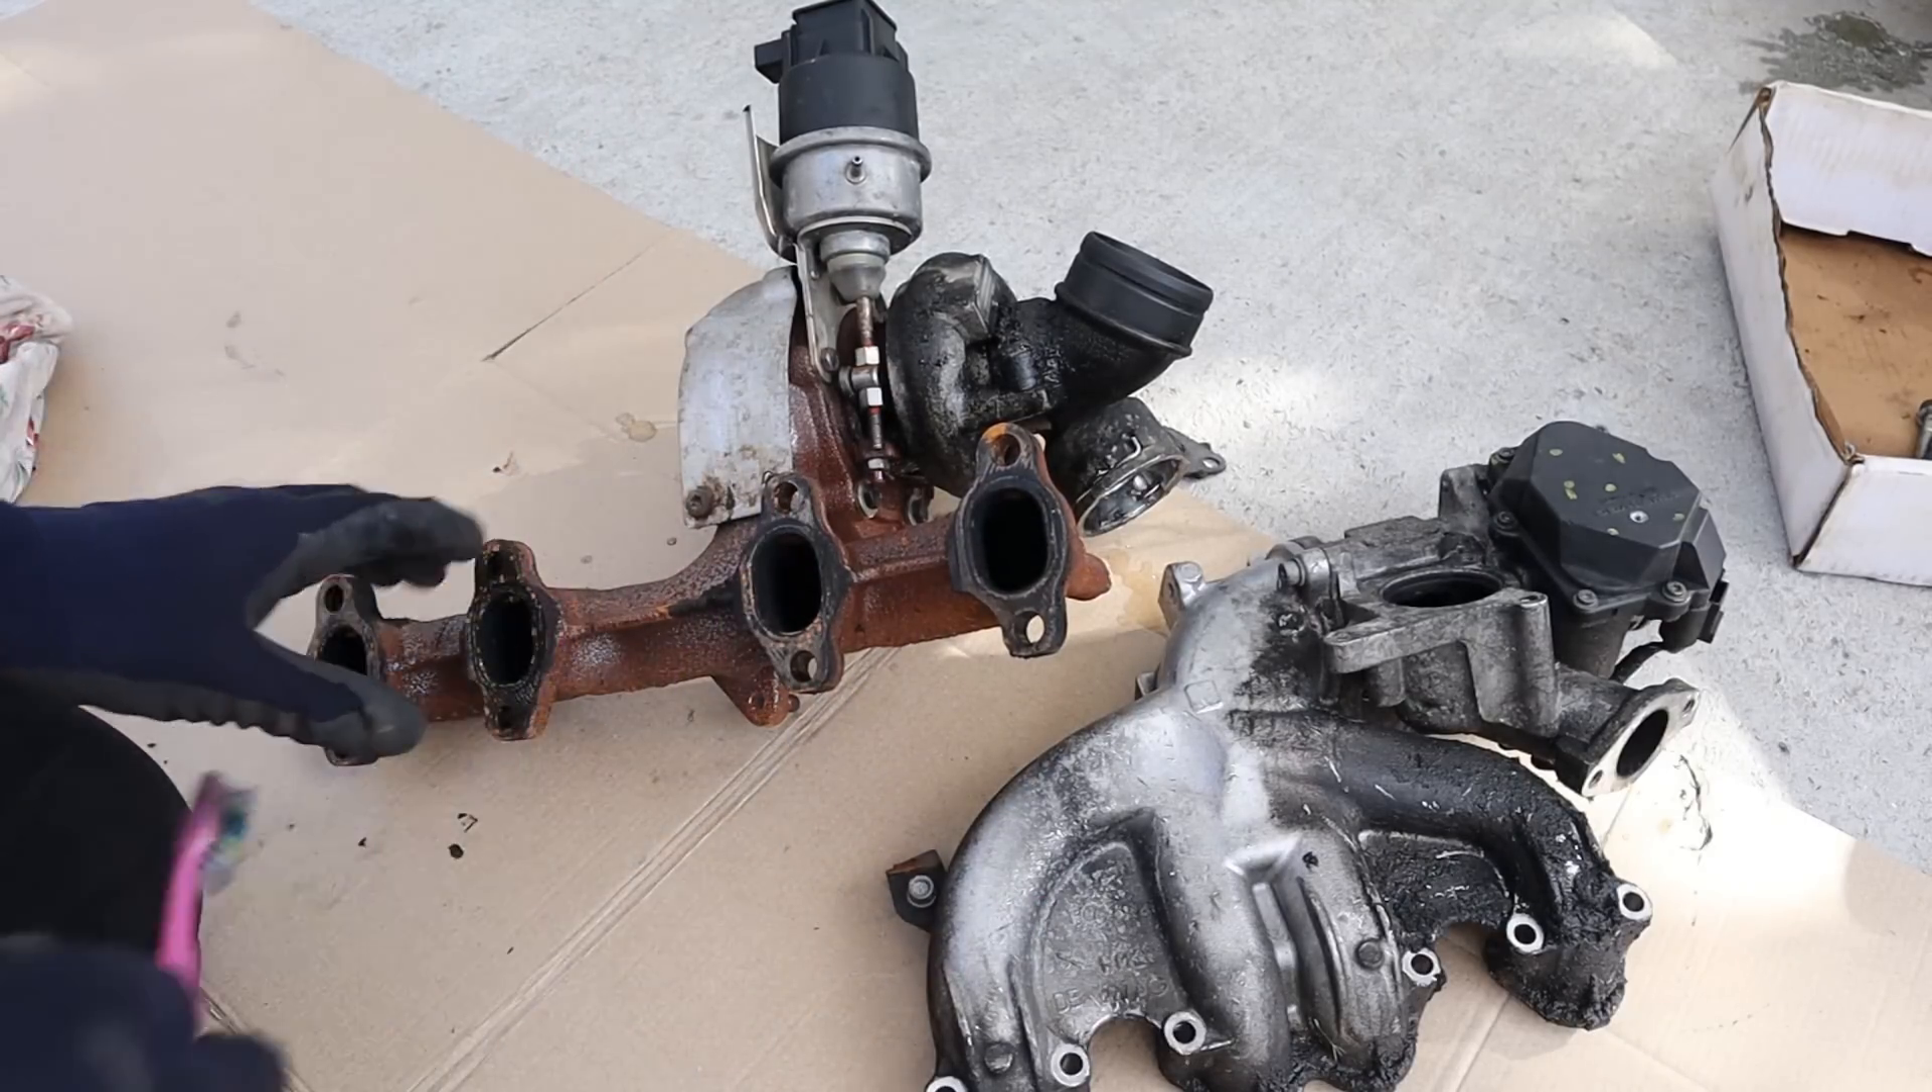So here we've got the turbocharger and the intake system removed from the vehicle.